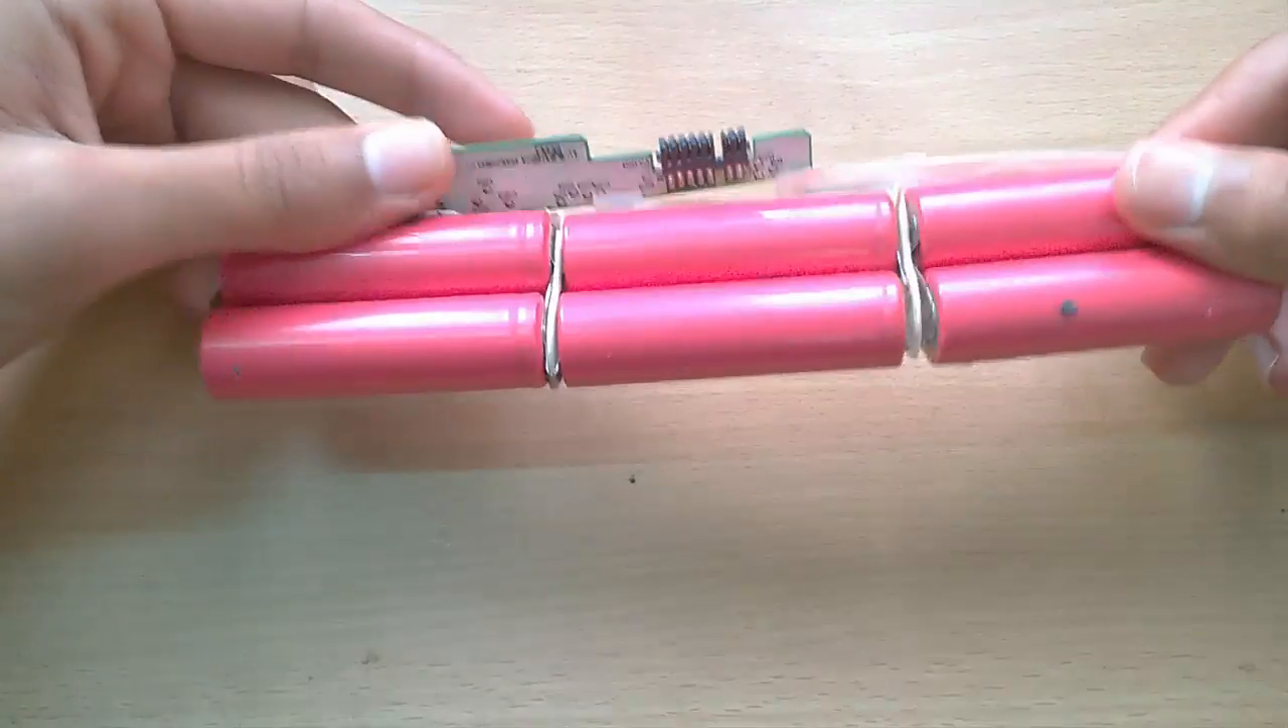After applying some muscular force we have successfully opened the battery.